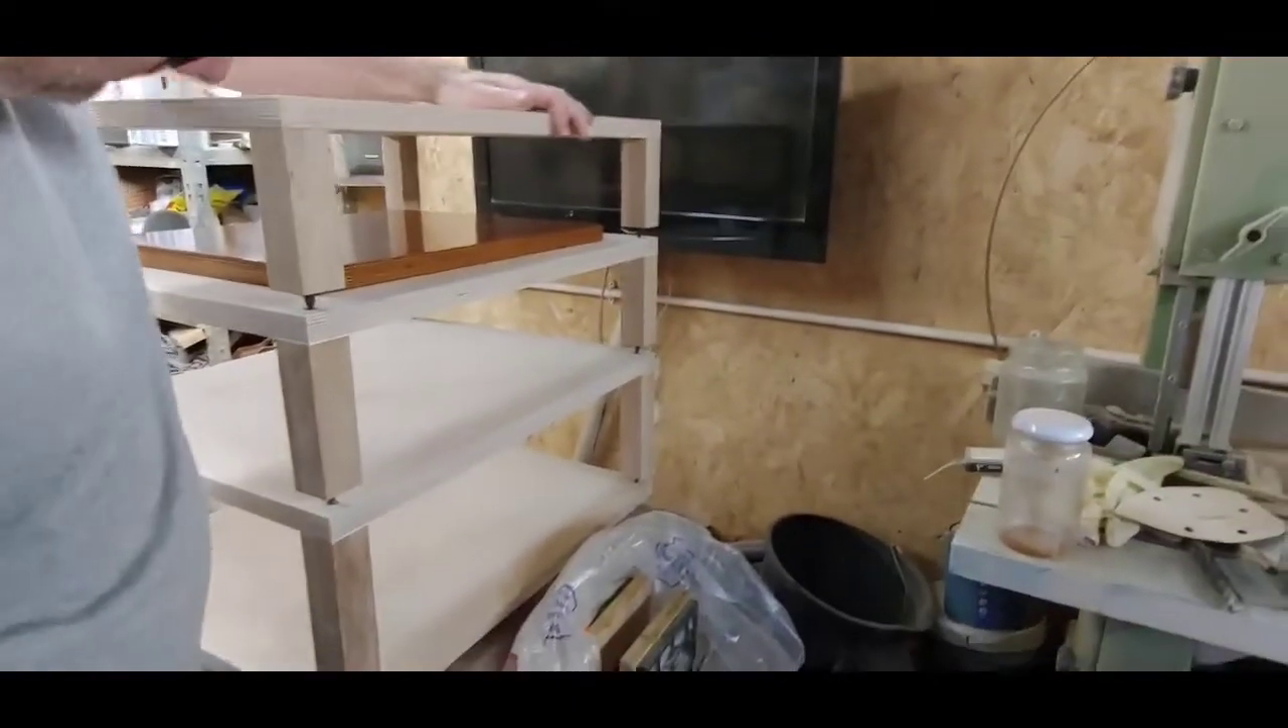There we go that is our three part rack built.